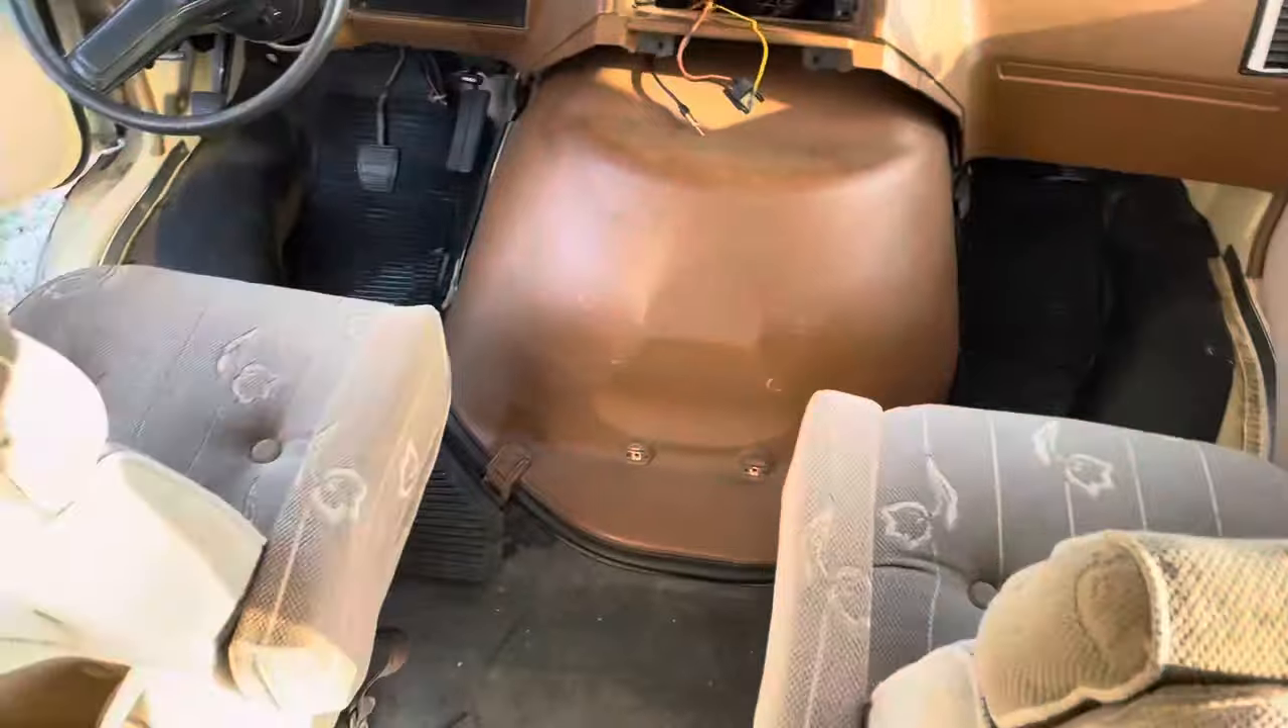We got the seats back in we got everything cleaned up we got the motor cover back on.